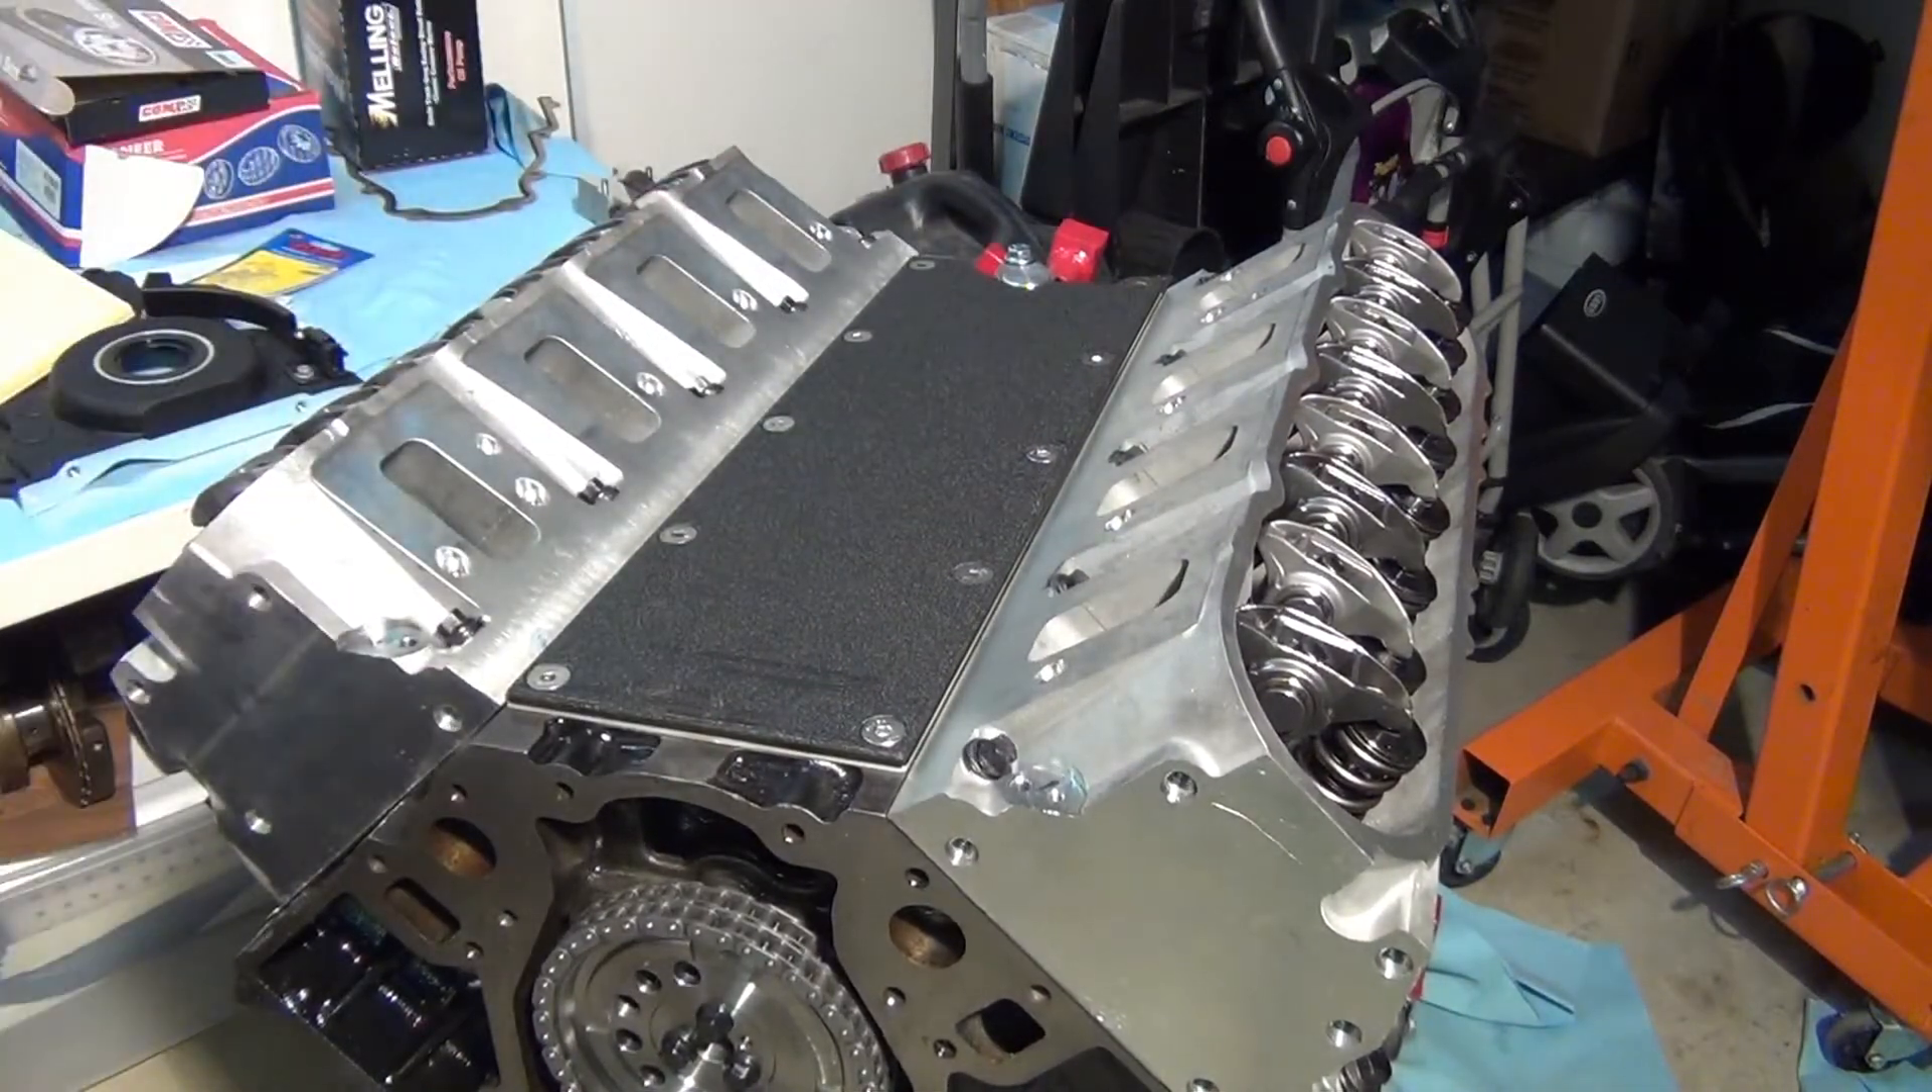All right valley pan installed.